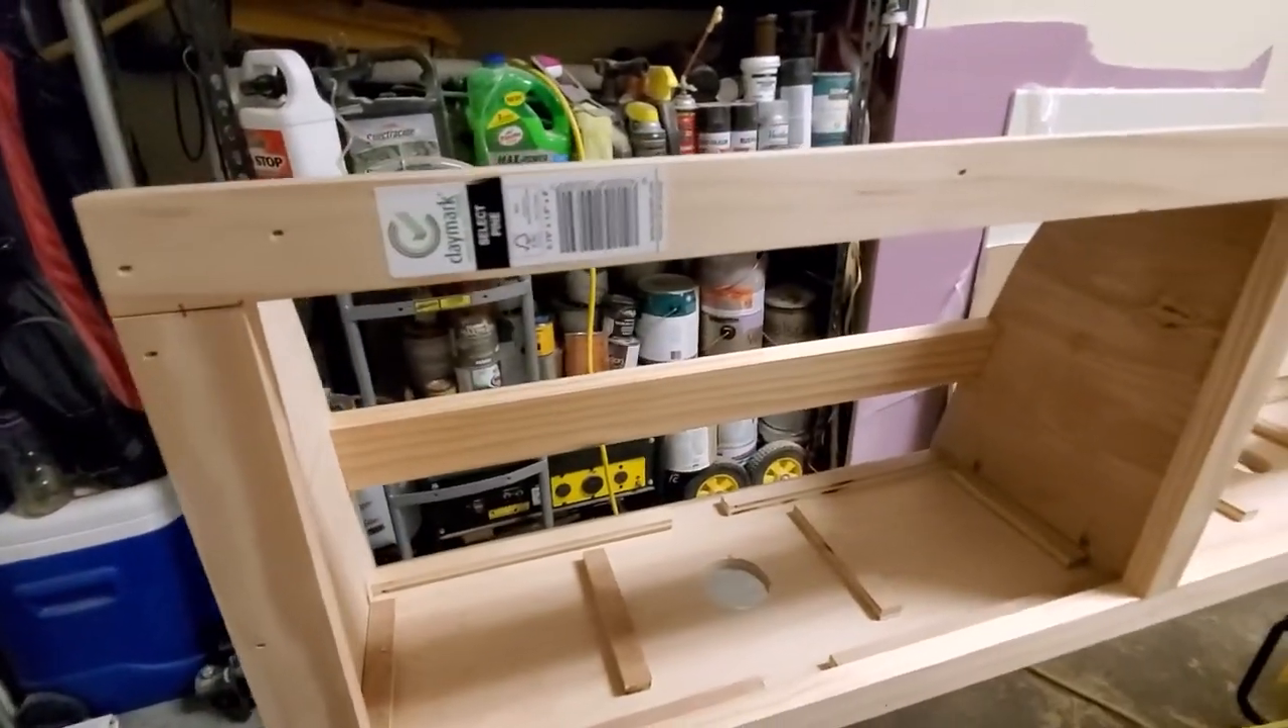And this is what it looks like what it looks like with the face frame attached.